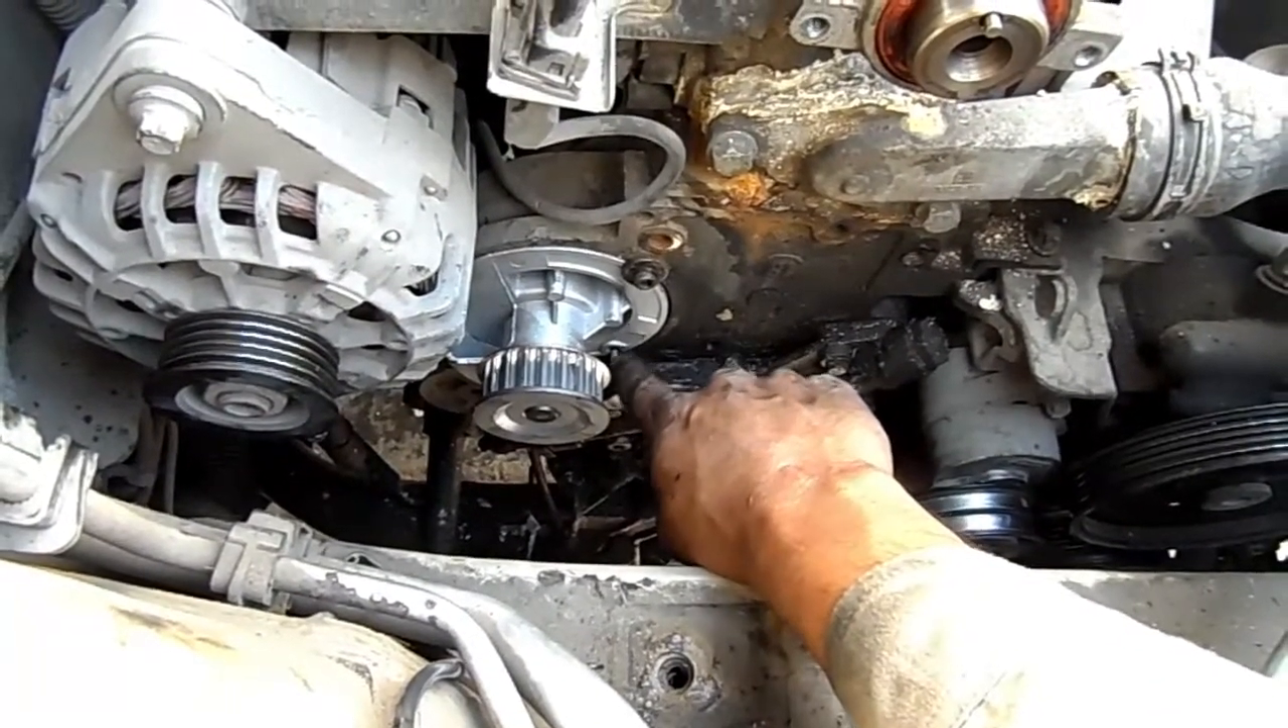Ya vimos que ya se instaló la bomba de agua.